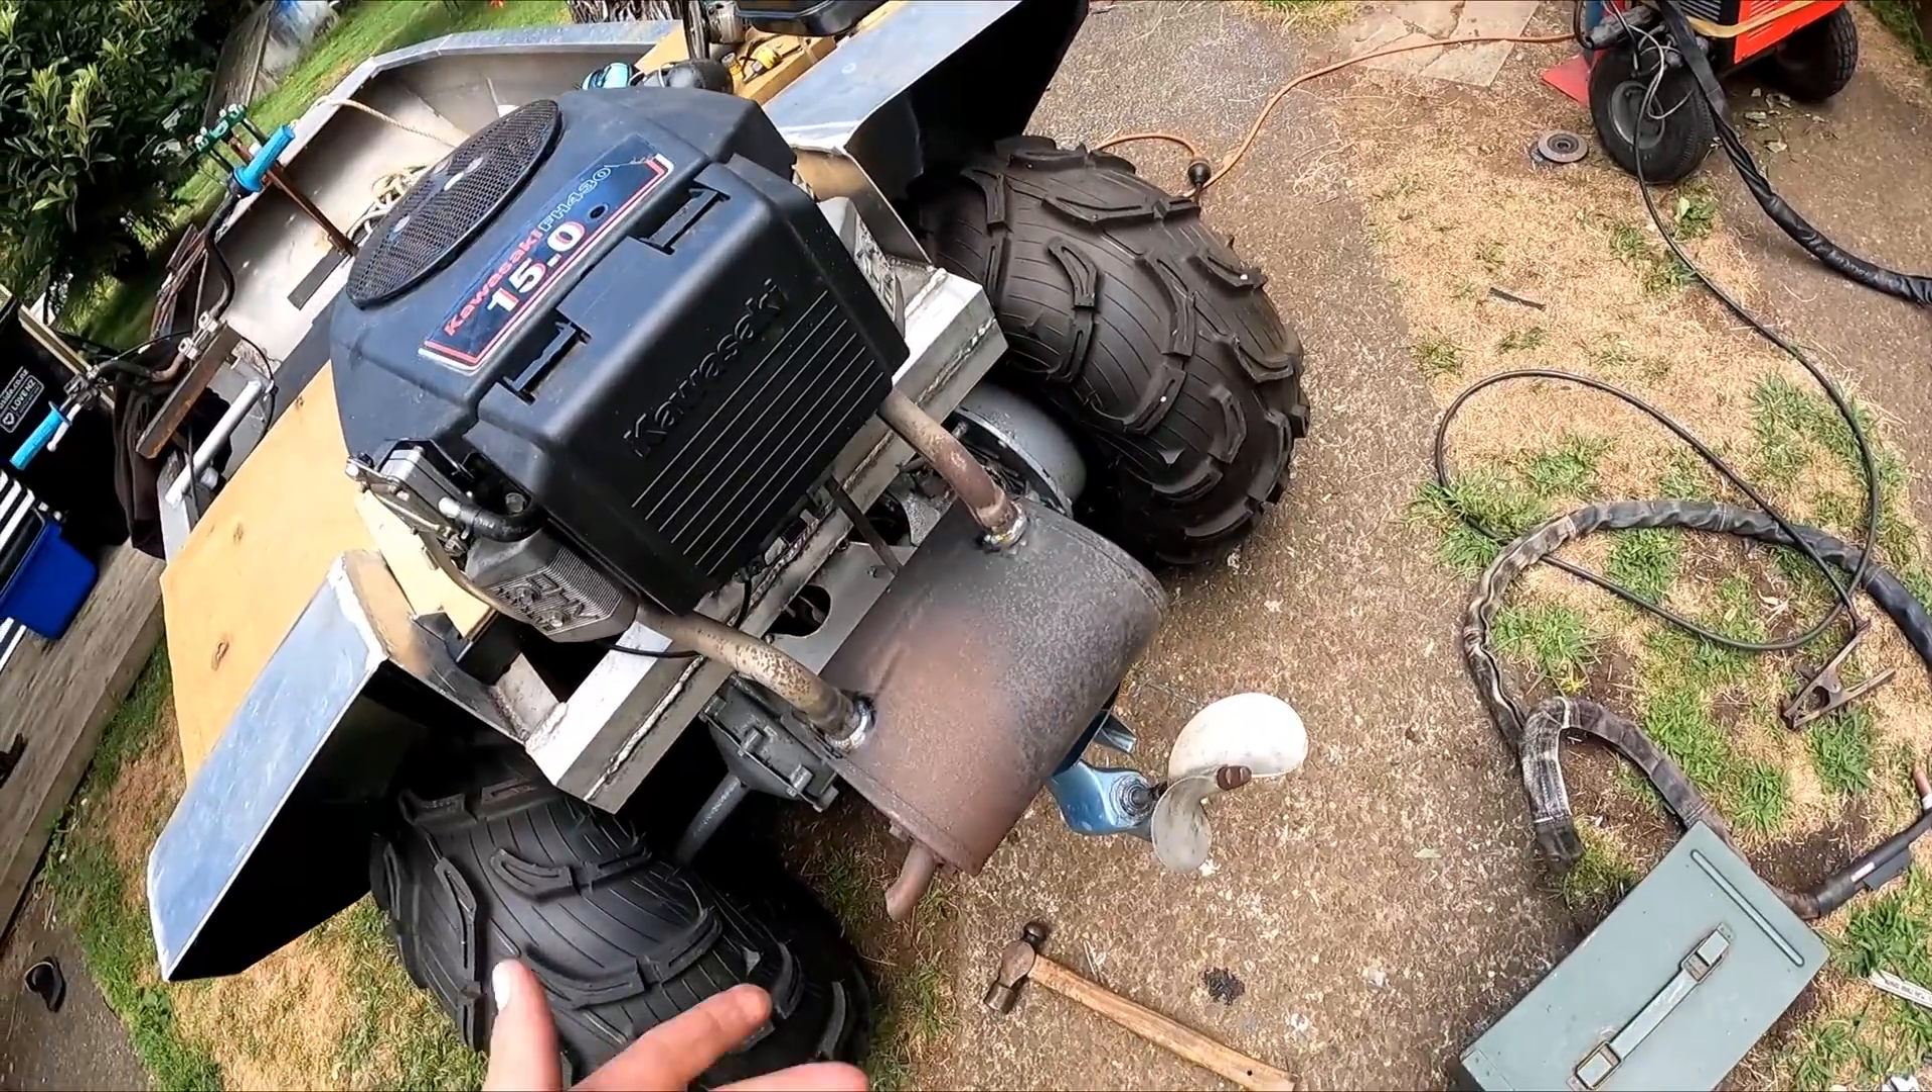Alright, I just got this muffler welded on here to quiet it down a bit.